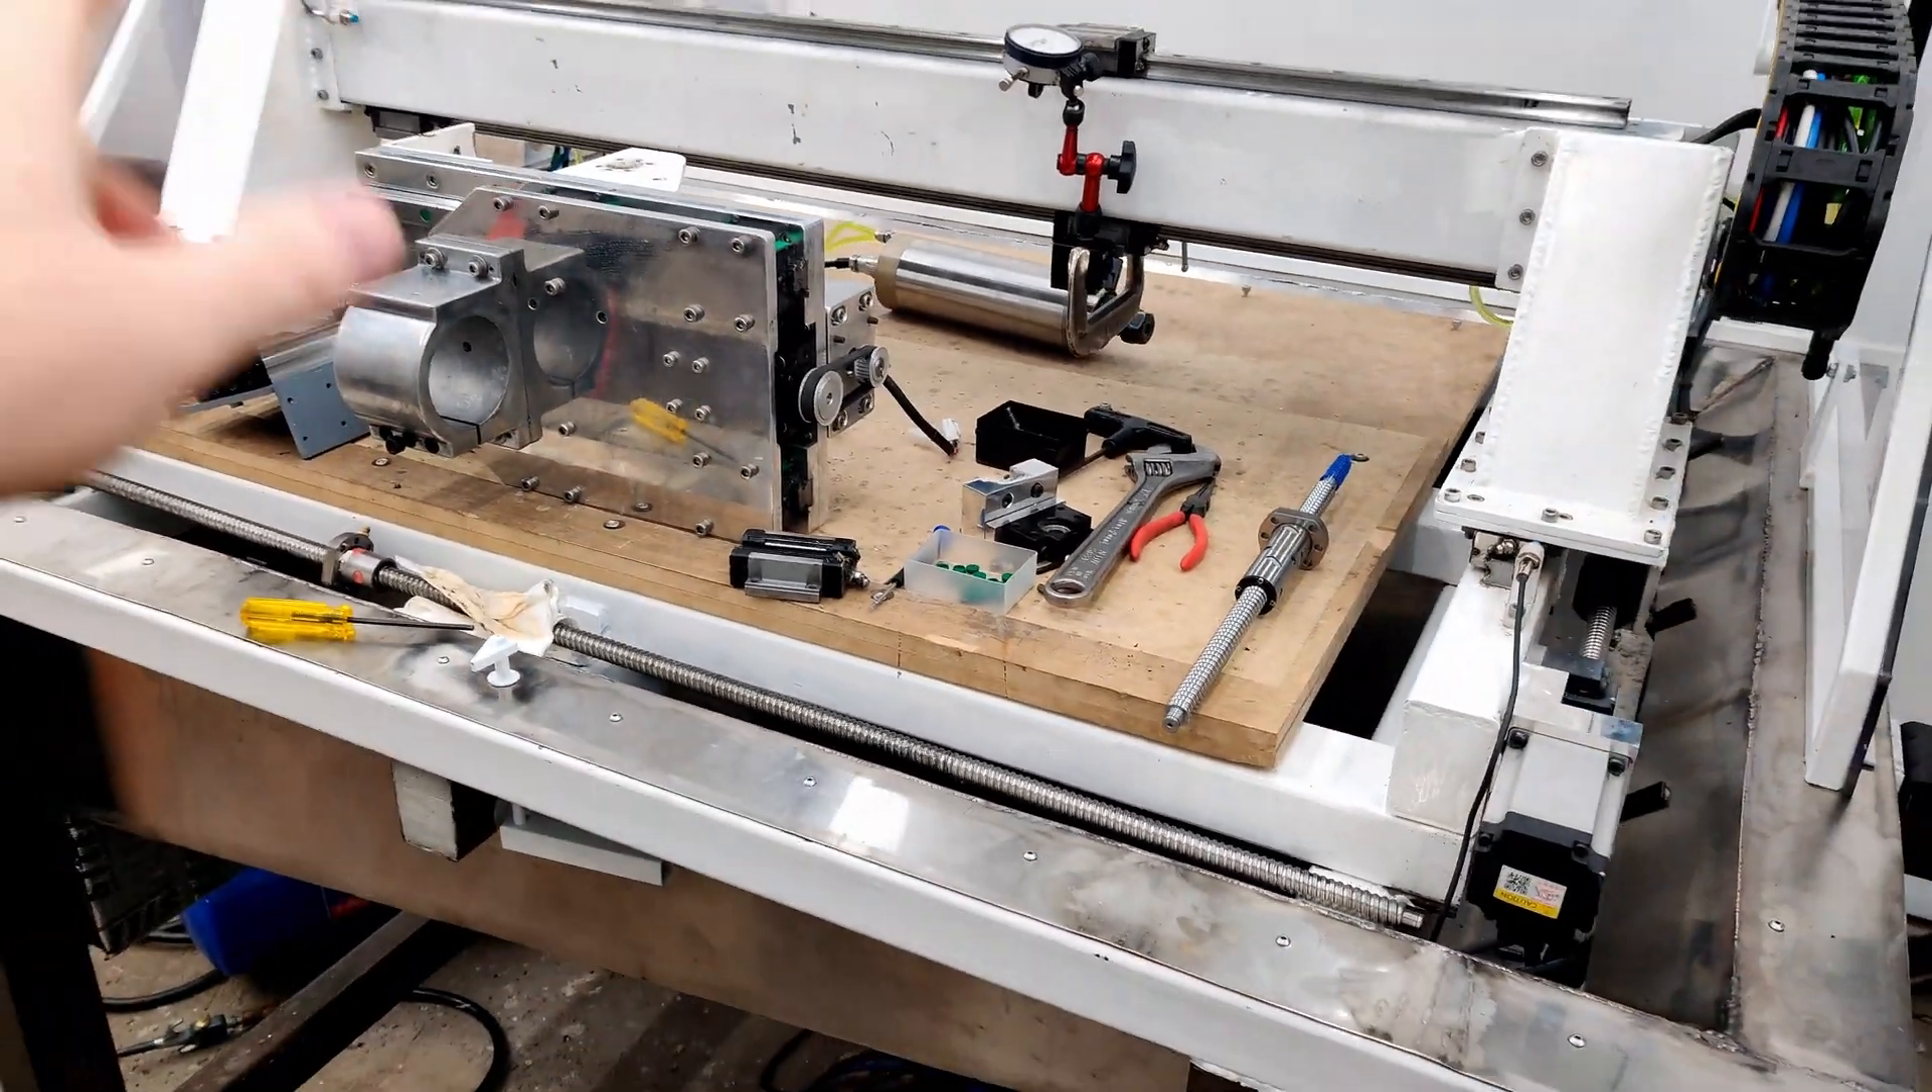I've temporarily put the the MDF spoil board back in.